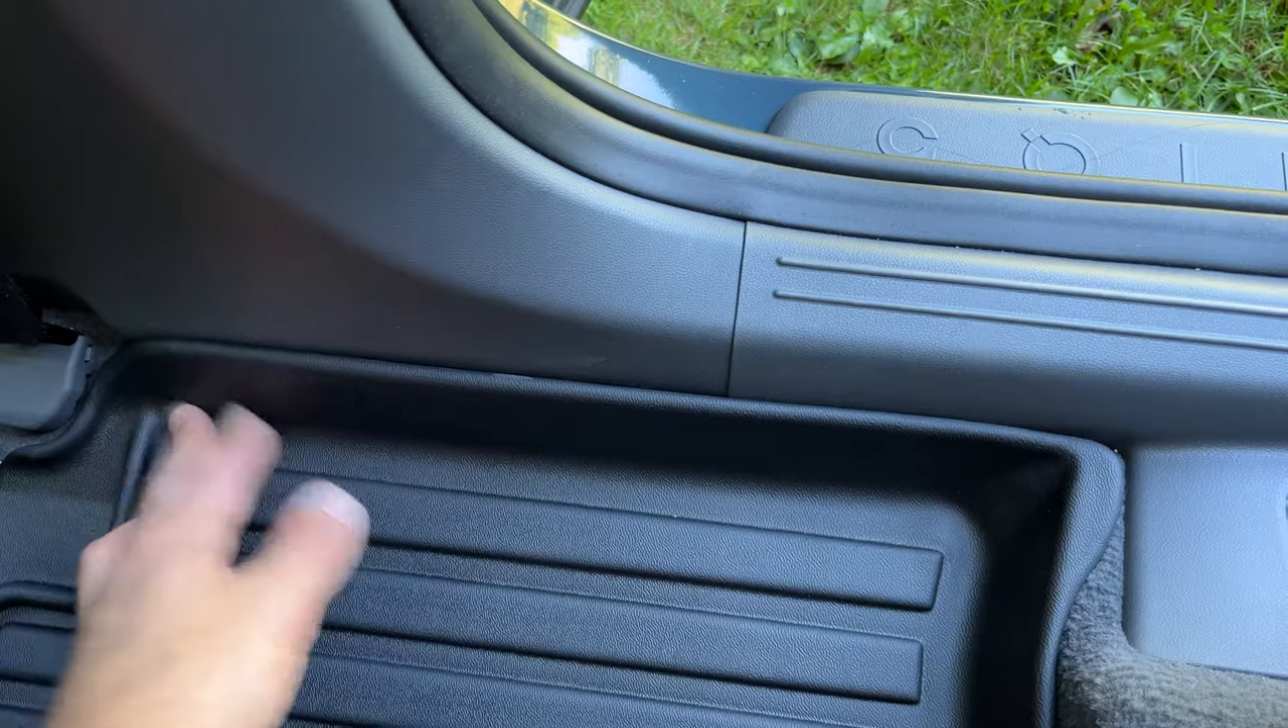The fit in the back seat is nice and tight. You can see it goes all the way up to the edge here. Pretty good and tight.